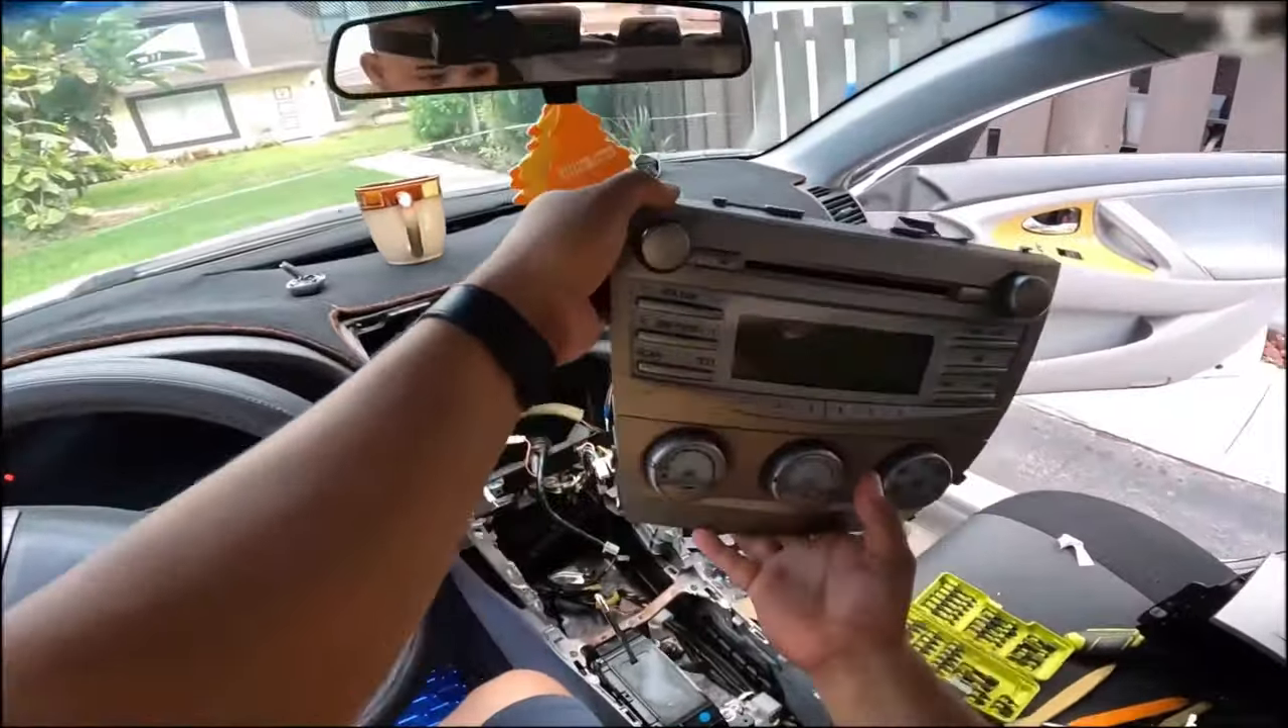Boom we got the radio fully out as you guys can tell.